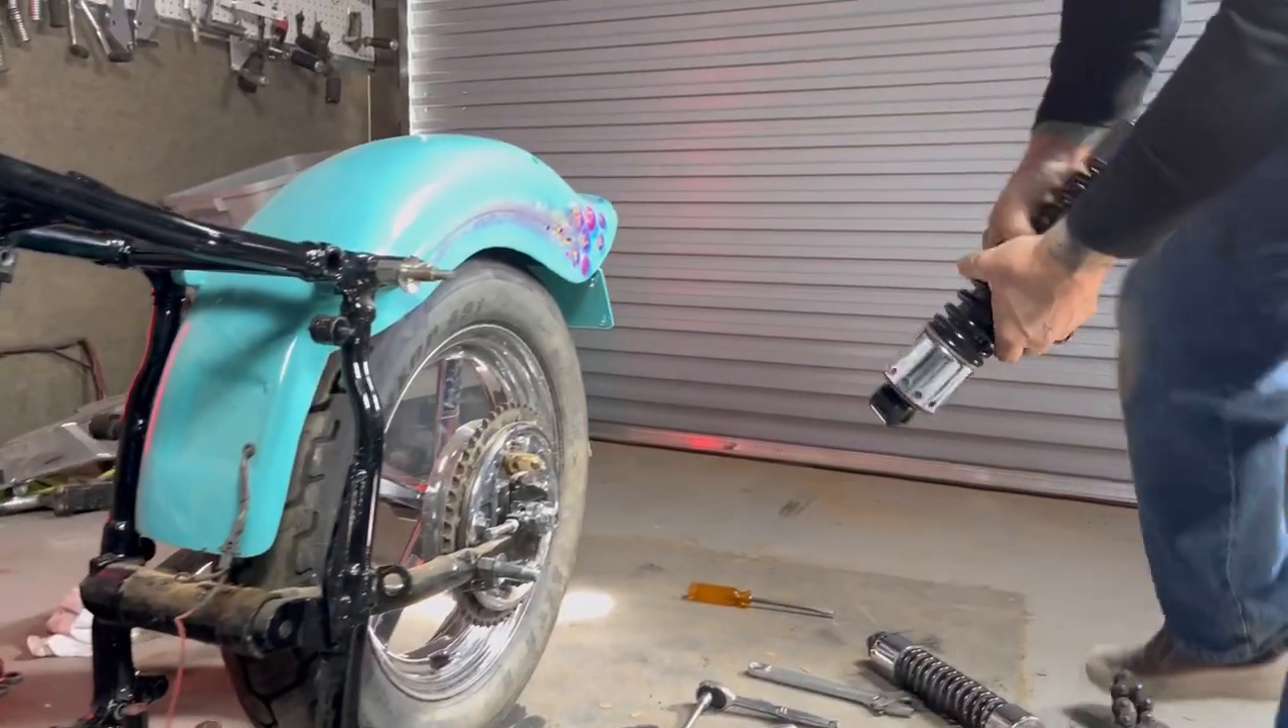So we got our shocks off.